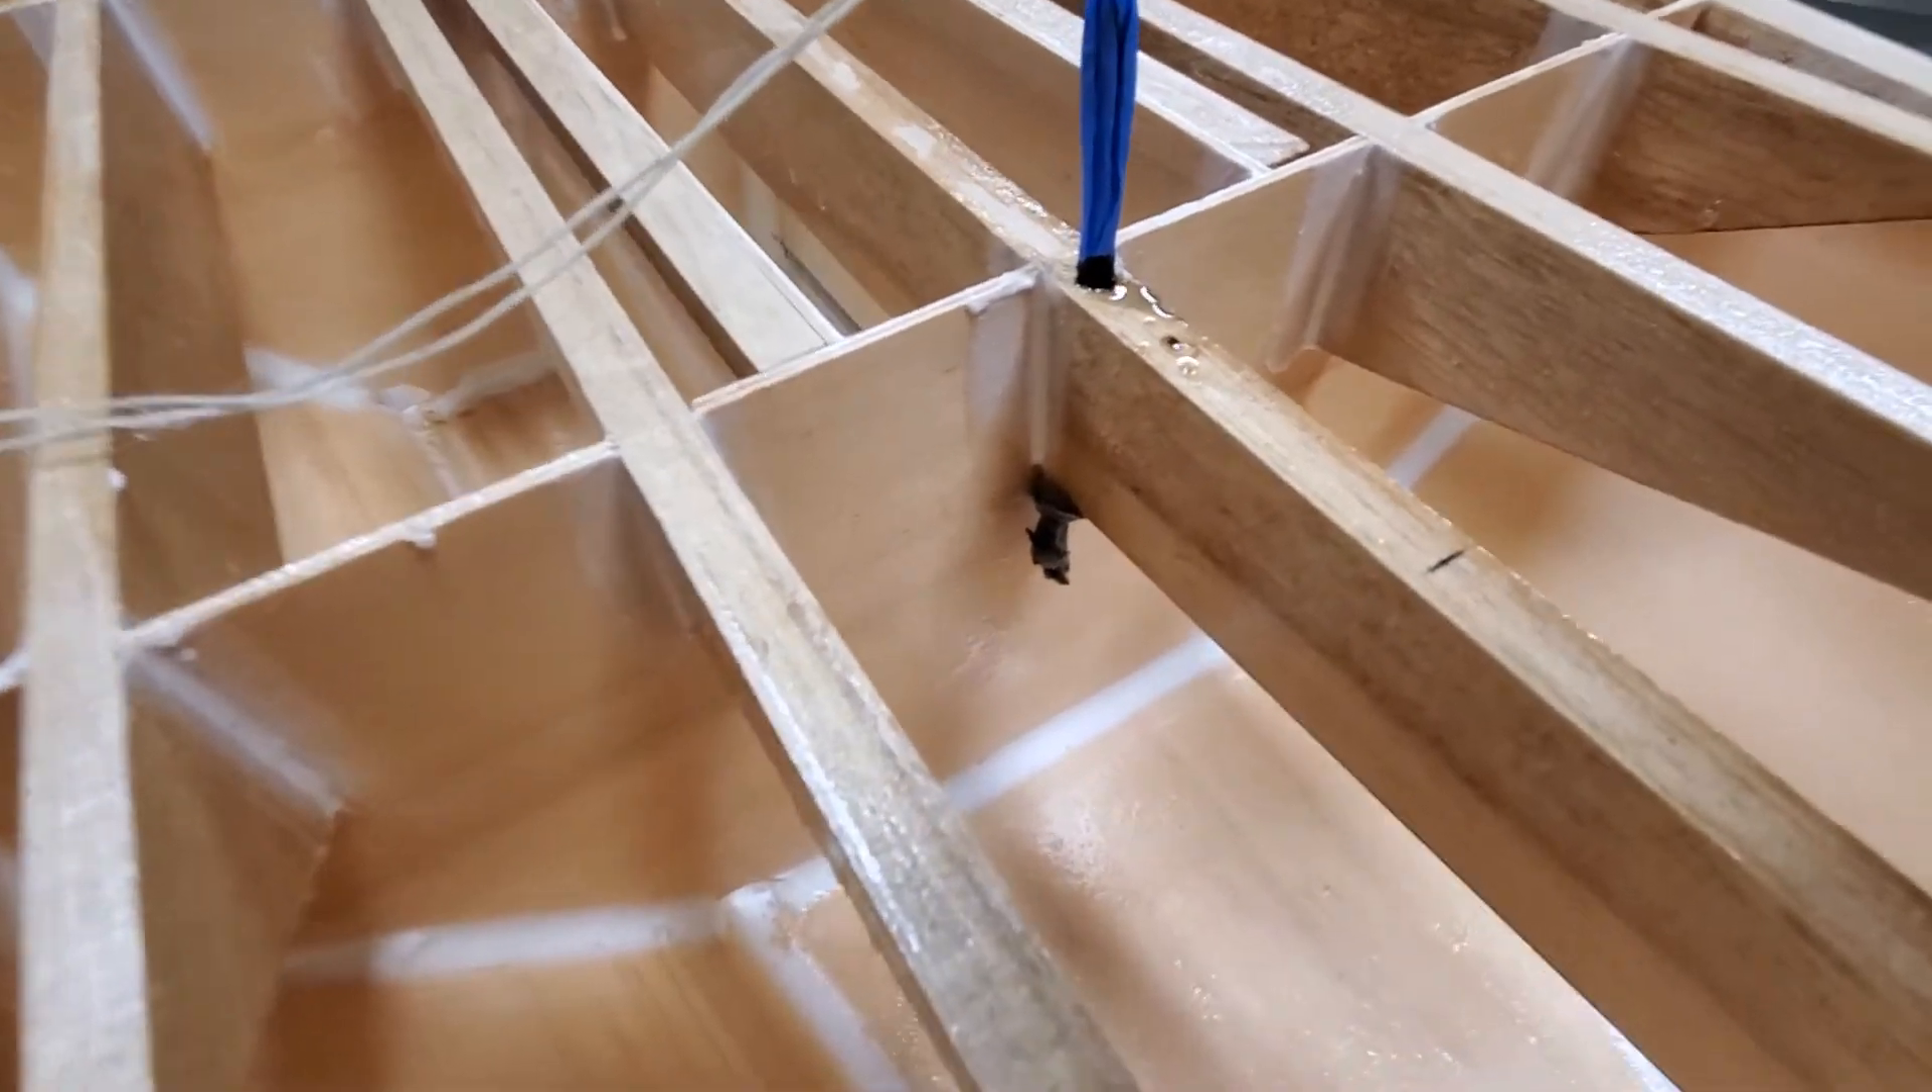I've drilled a hole through the stringer there and I've epoxy that in.